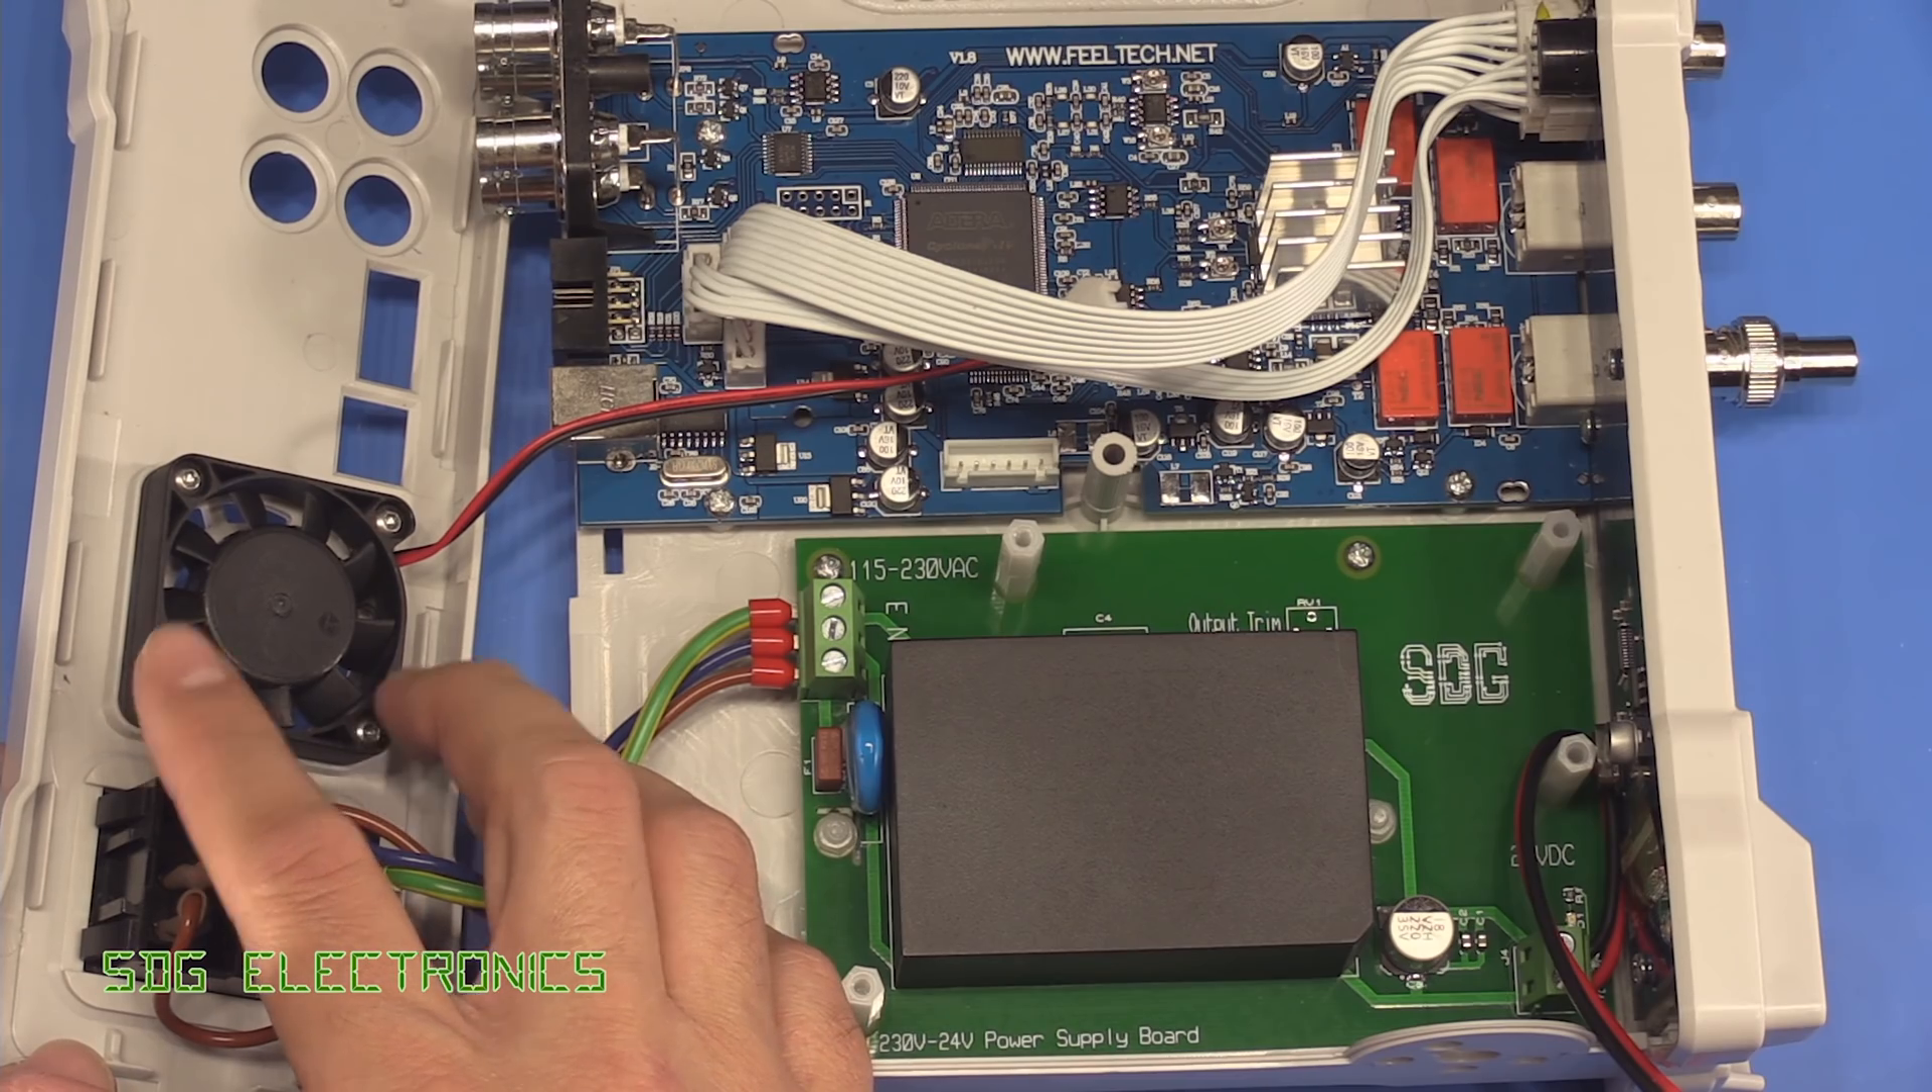You'll see I've also added a 40 millimeter fan to the case and that's going to blow out through the back just to provide some airflow through the unit.